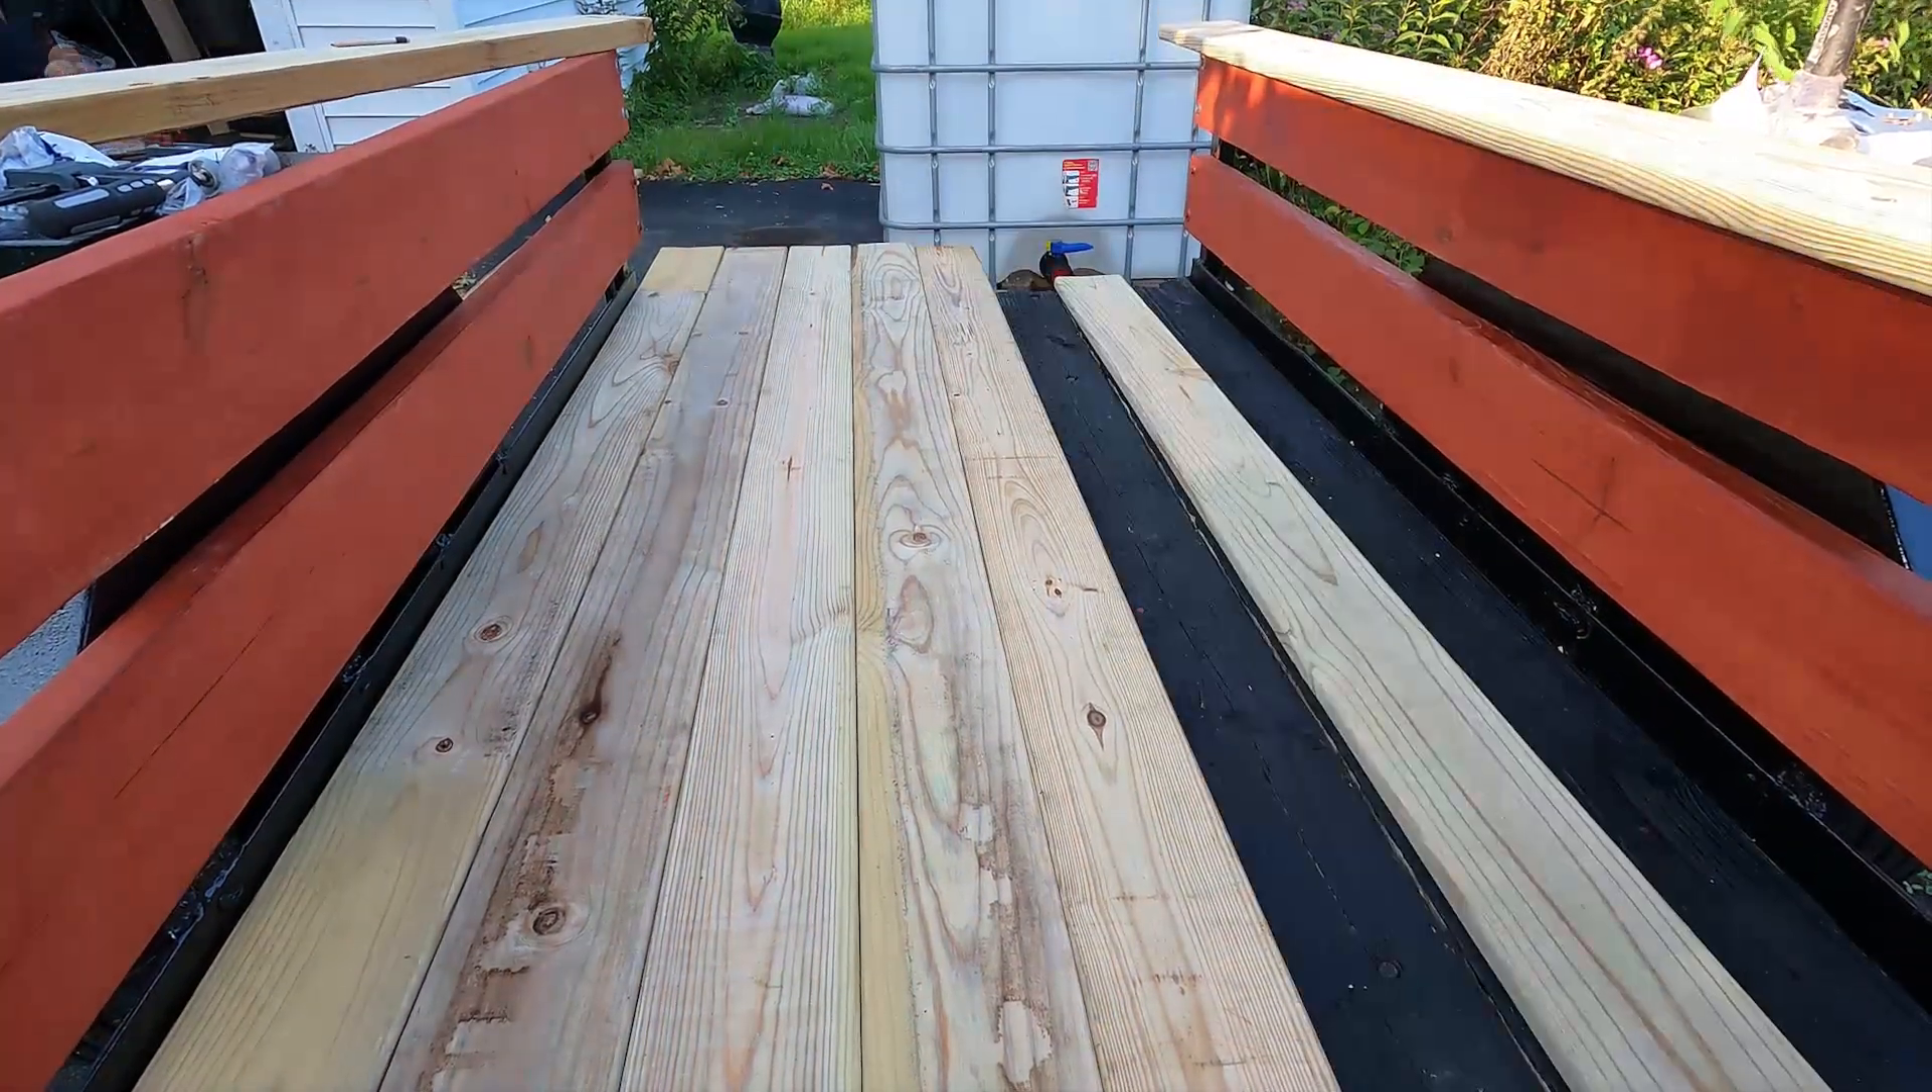So i just went right over the original deck with new deck boards and that was fine.